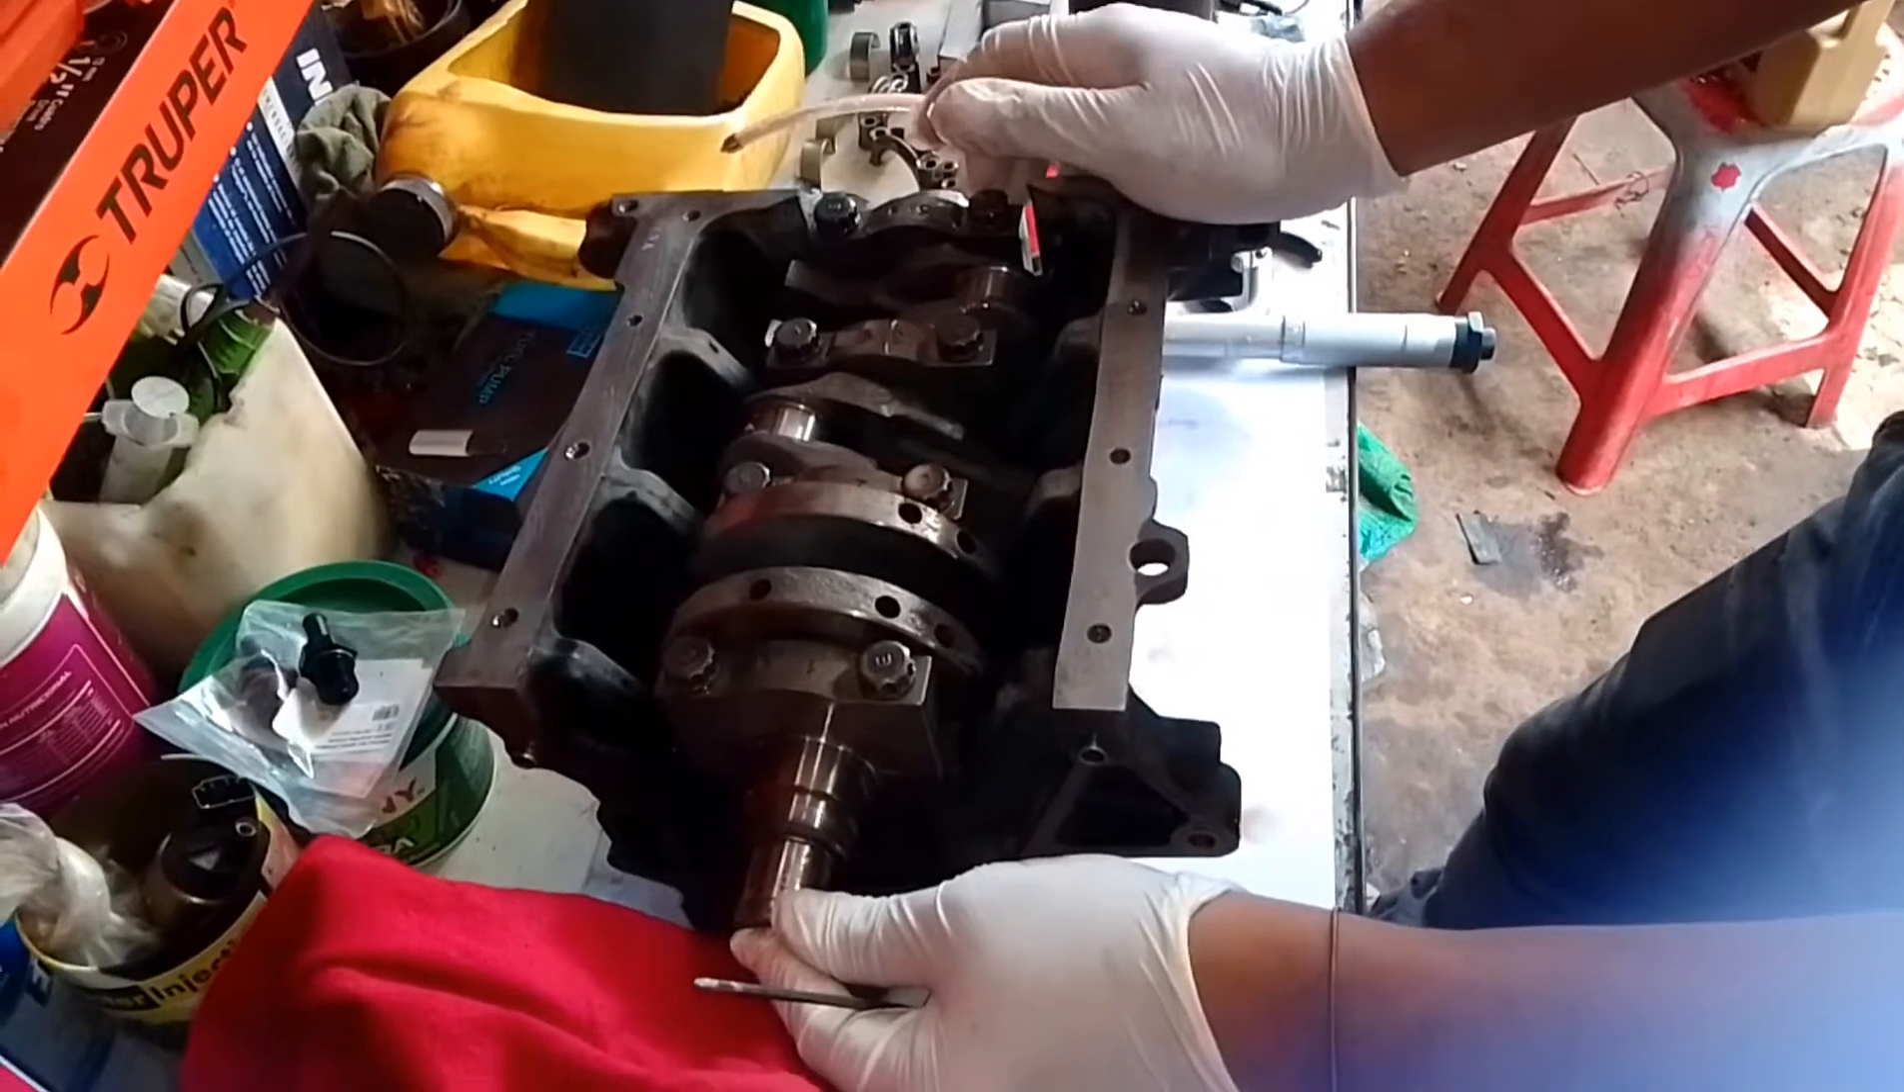Ahorita ya tenemos presentado lo que es el cigüeñal con las tapas de bancada puestas.